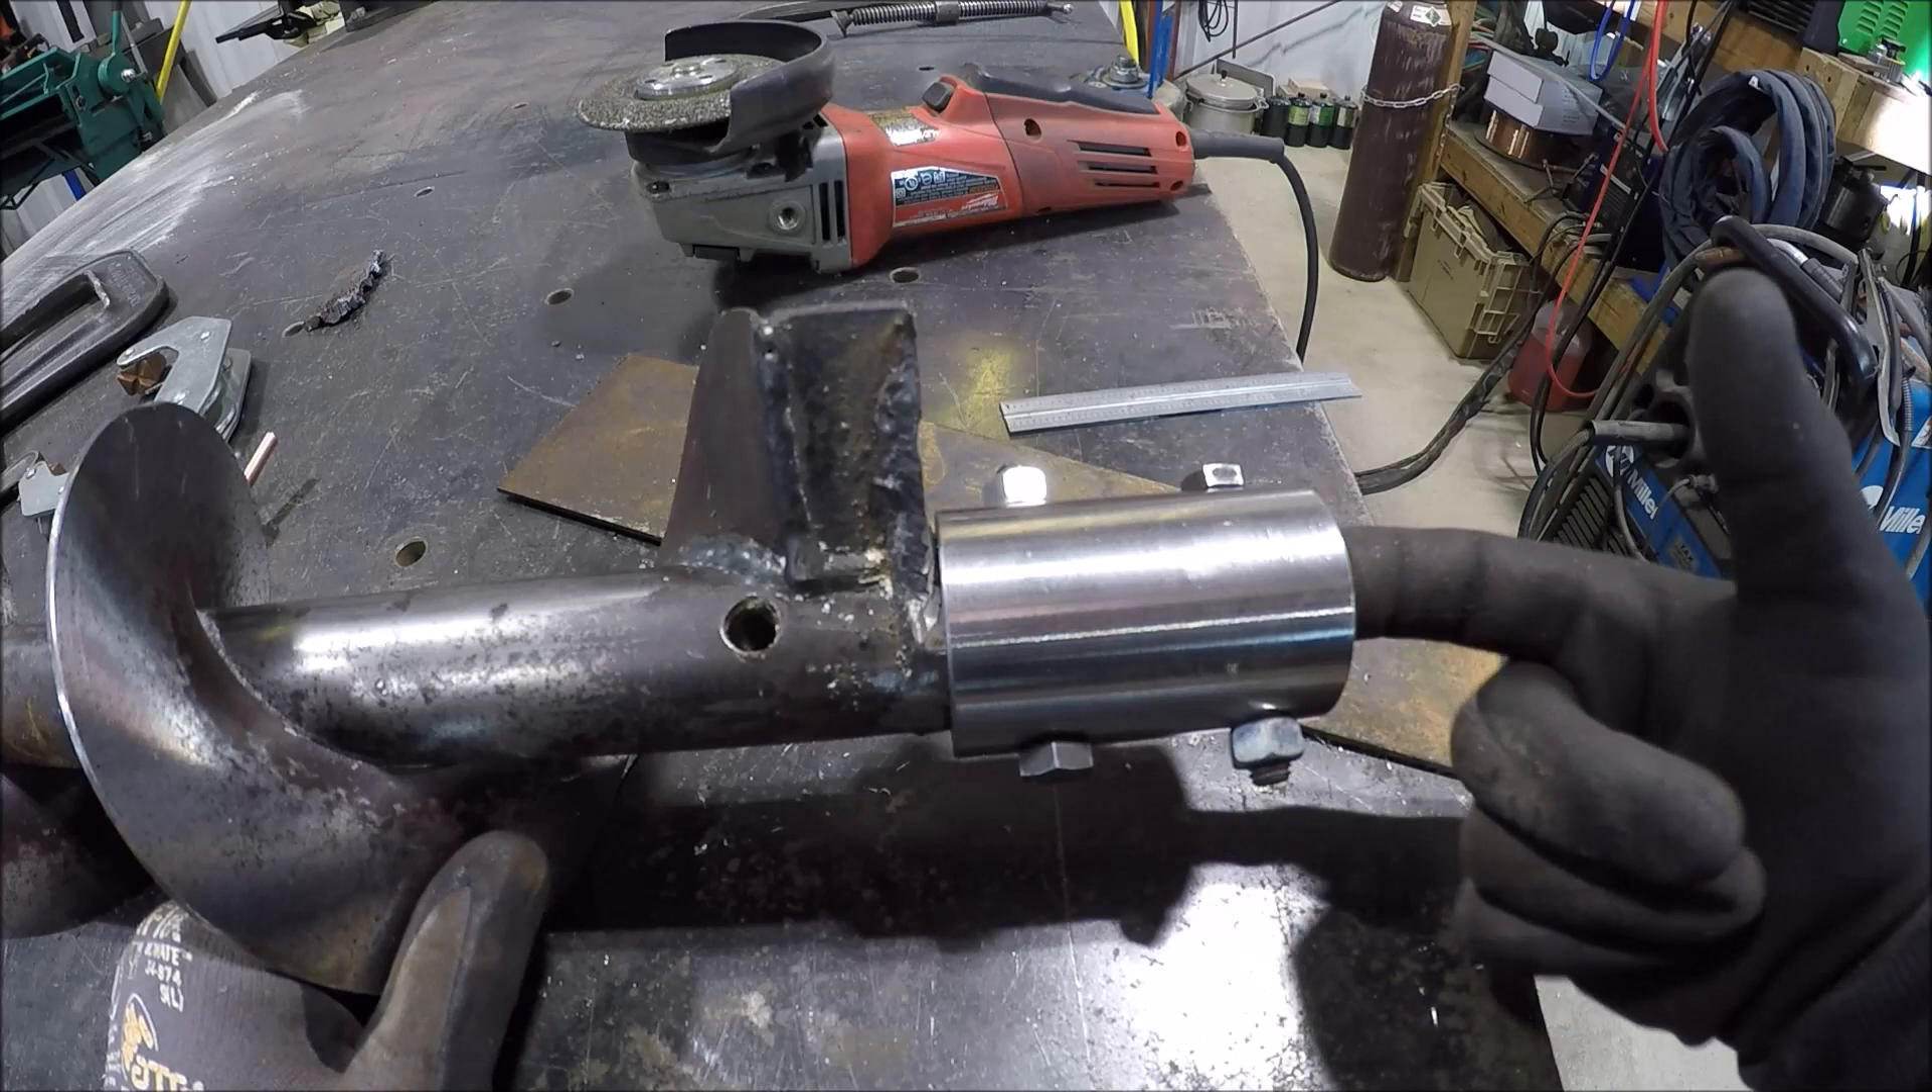Got the sleeve on got the holes drilled as they requested.